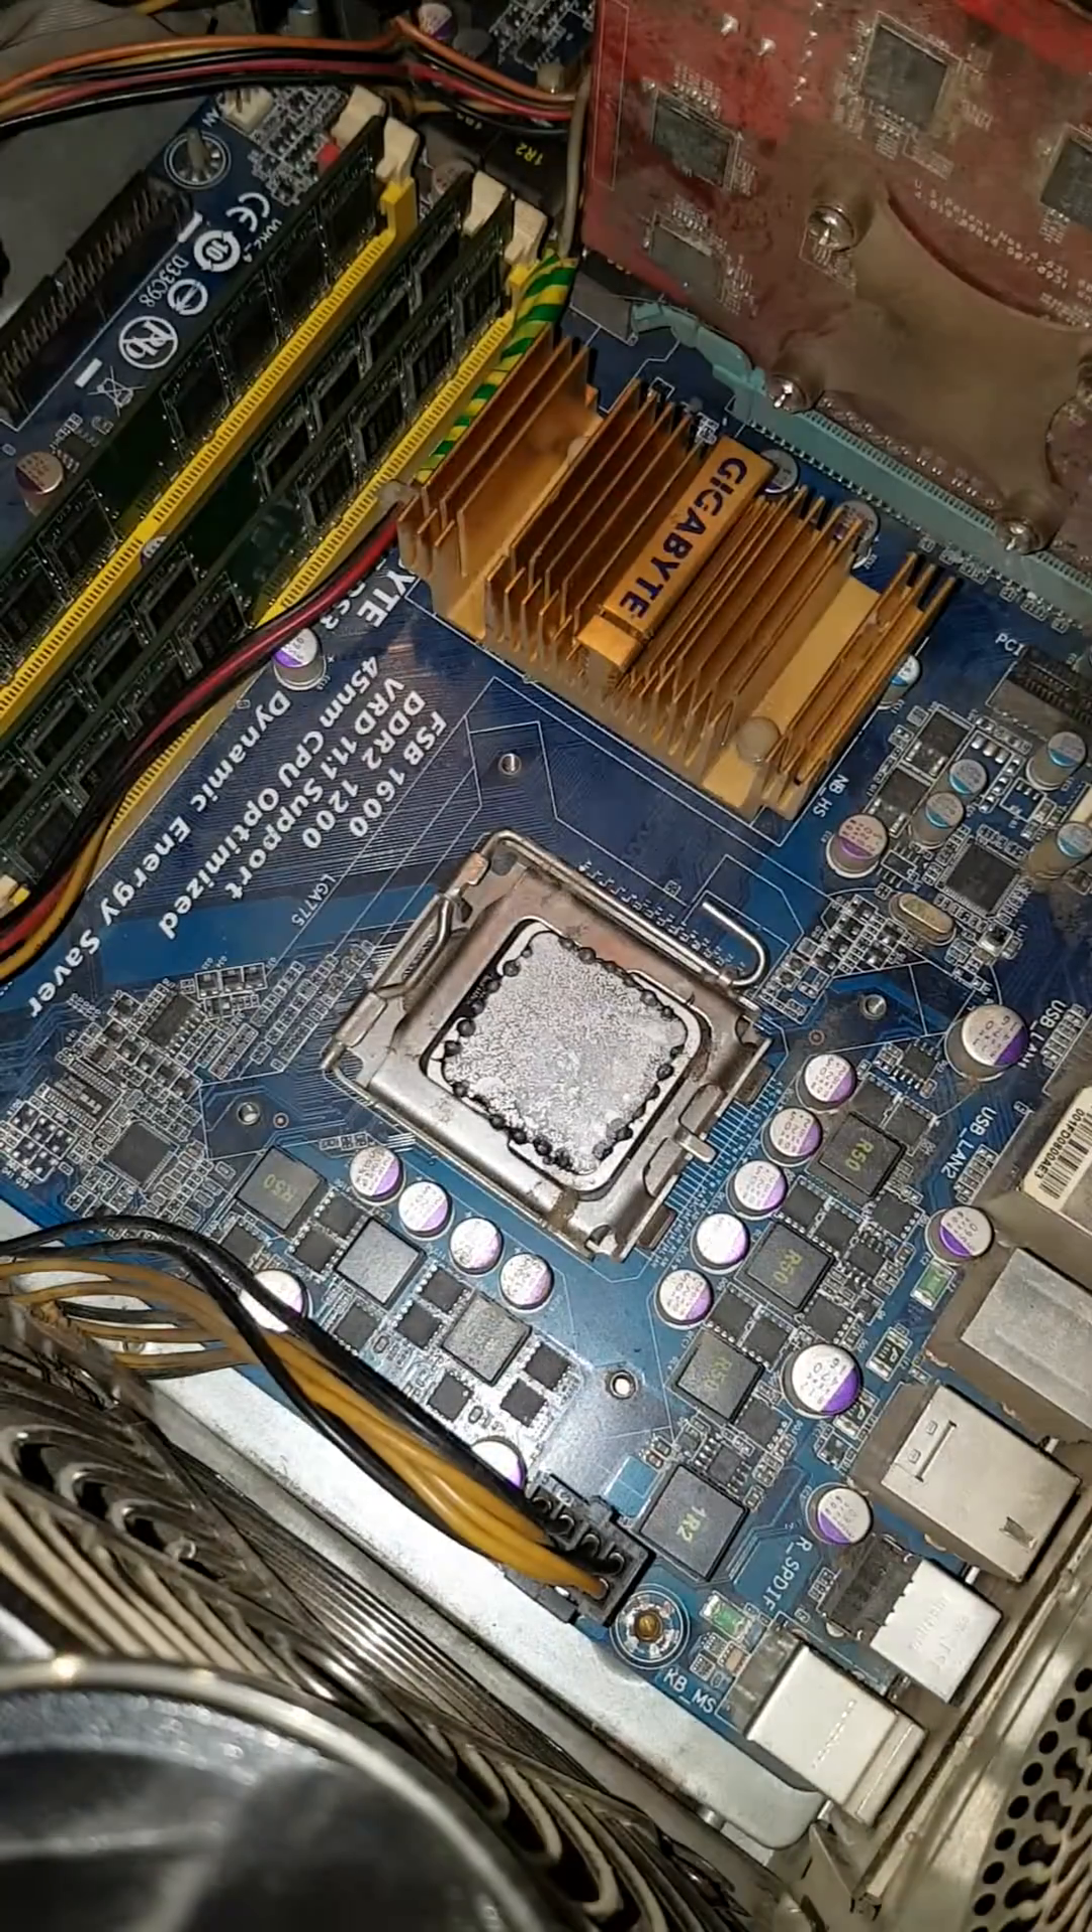Ok, so I removed the heat sink, as you can see.